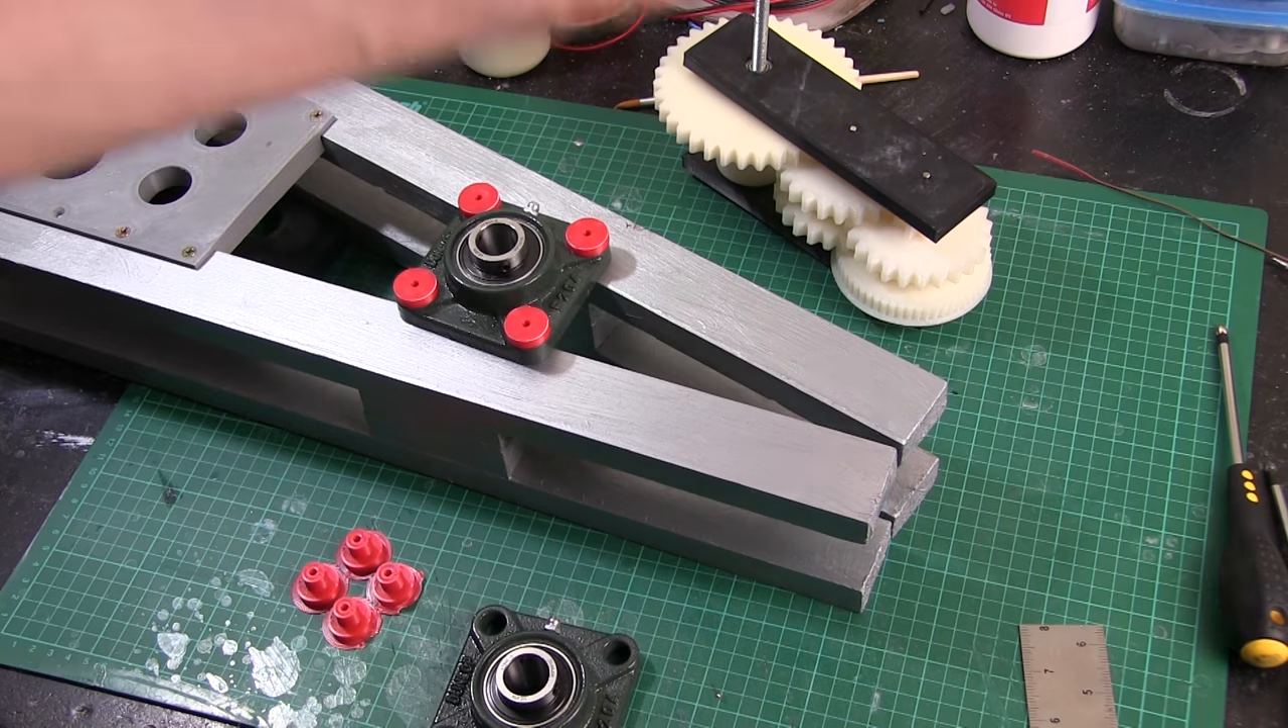So for now I've made these 3D printed inserts. They're 100 % solid in ABS. And those just fit into the four corners.